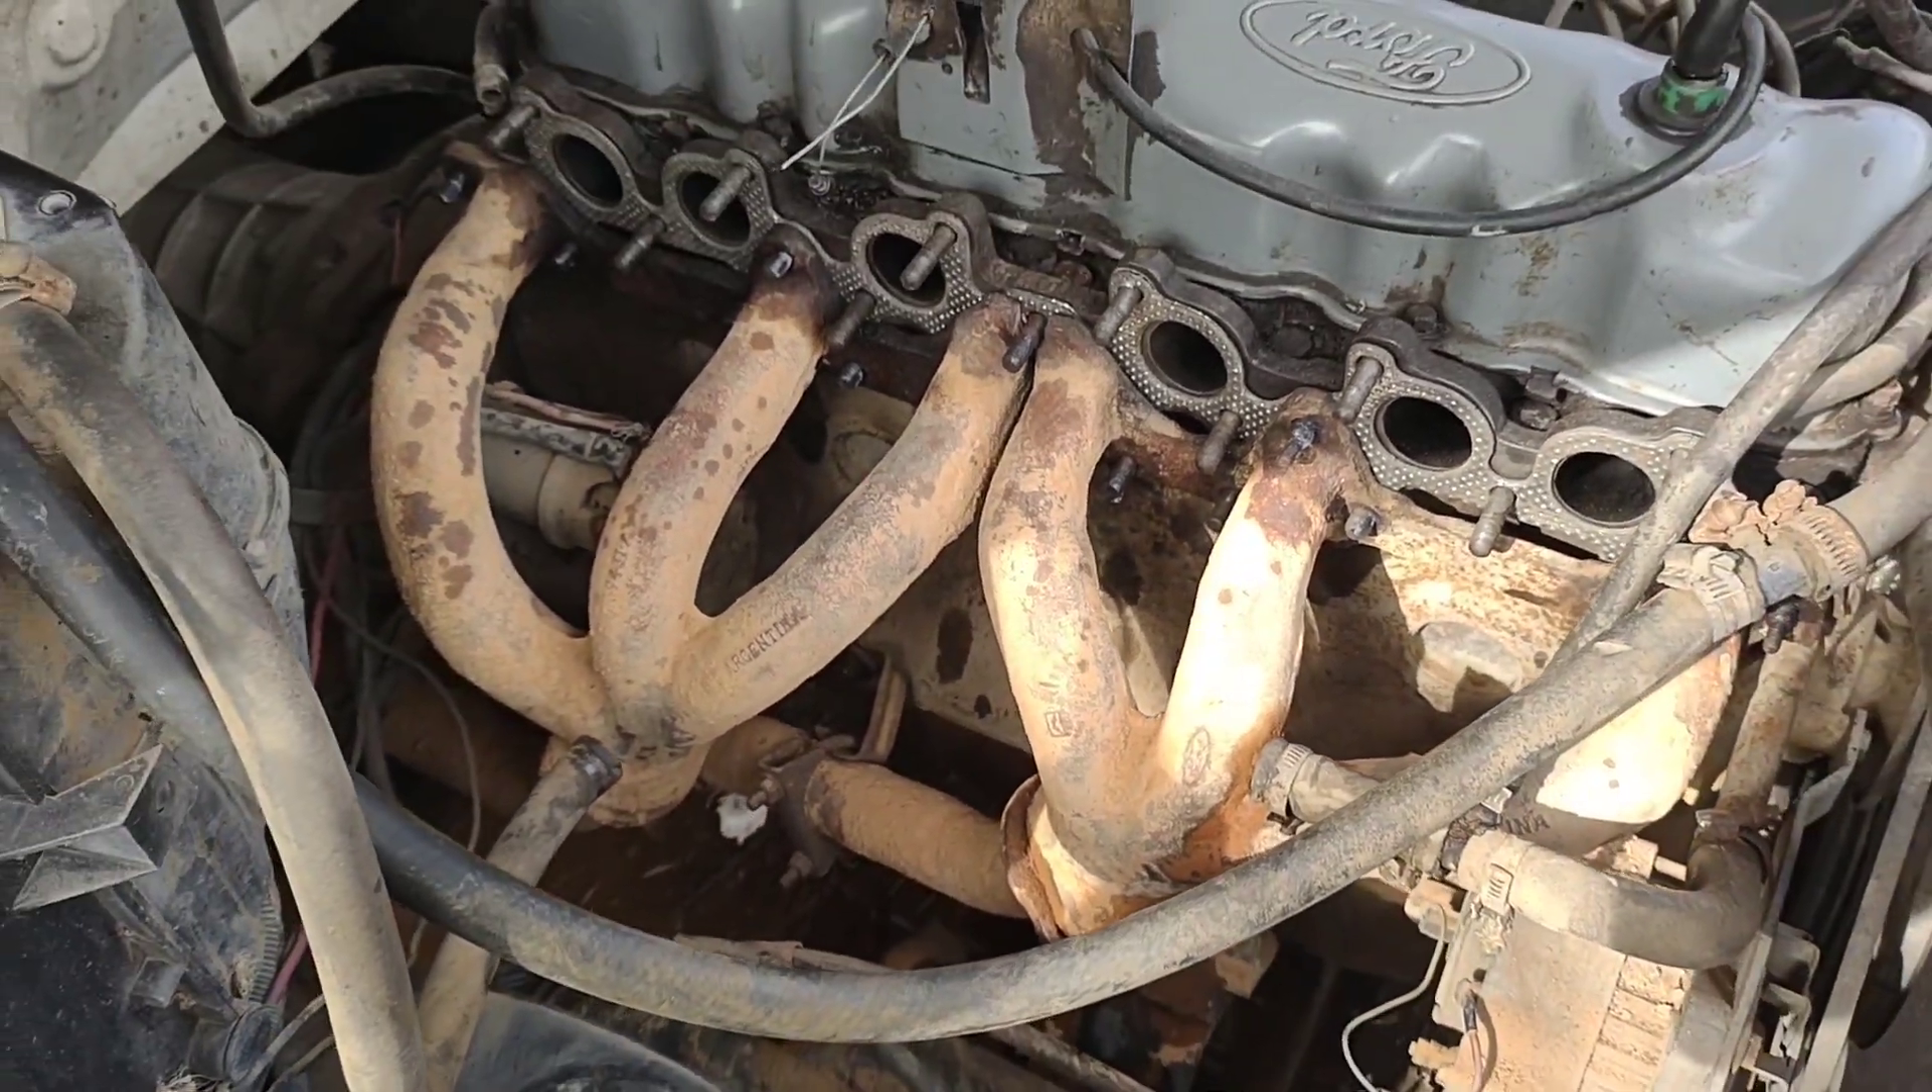Ahí ya coloqué el escape Y ahora vamos a poner Todas las tuercas.